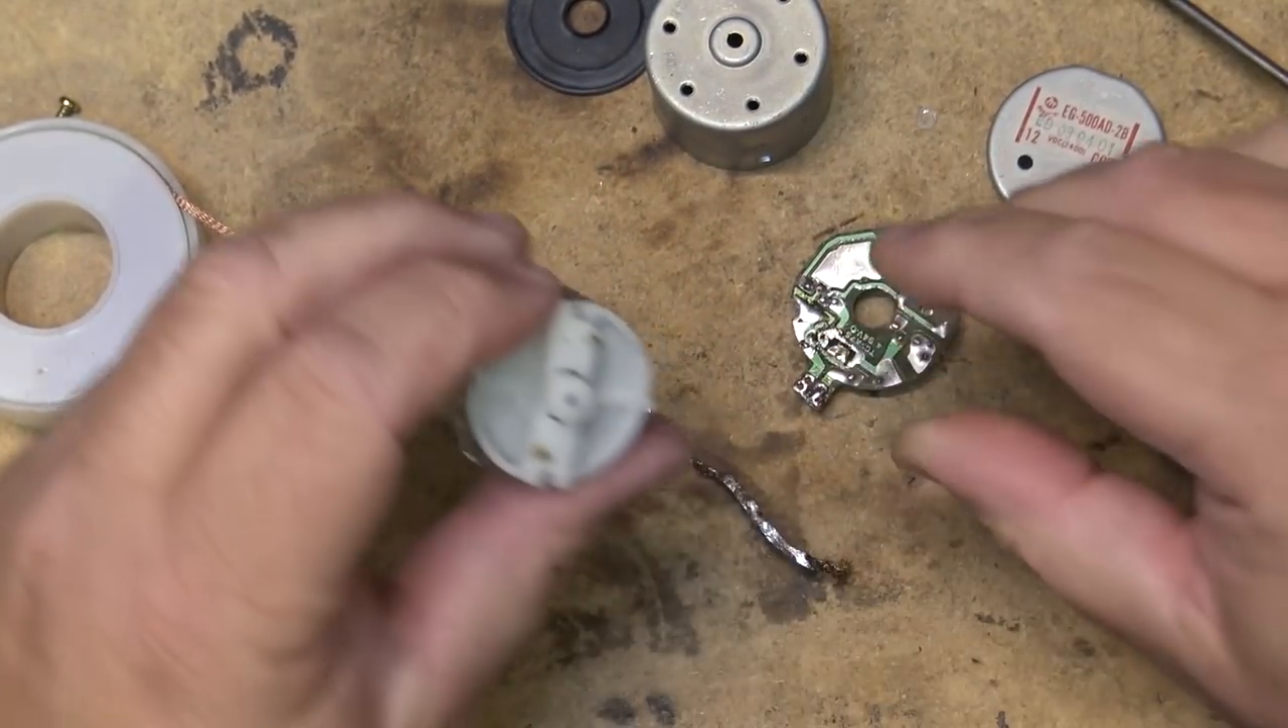Okay, there's the motor apart now.